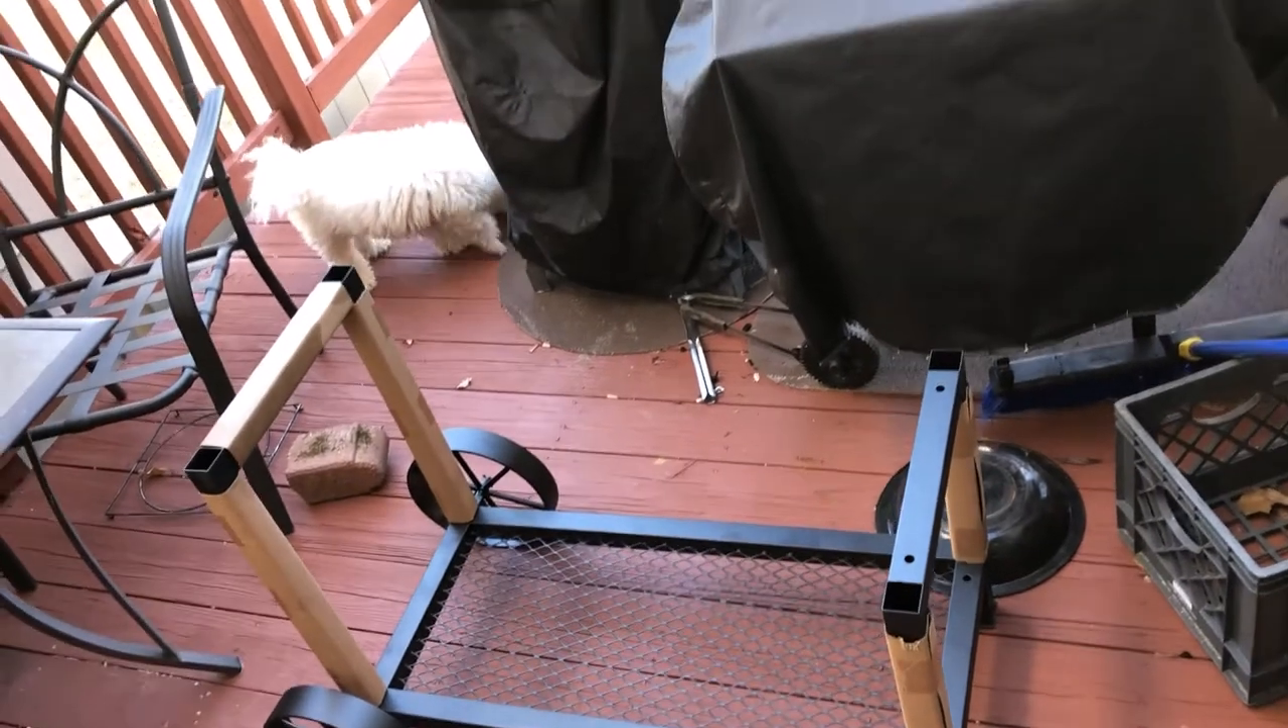And then we have the stand put together and i got to put that which is going to weigh a whole lot onto that.